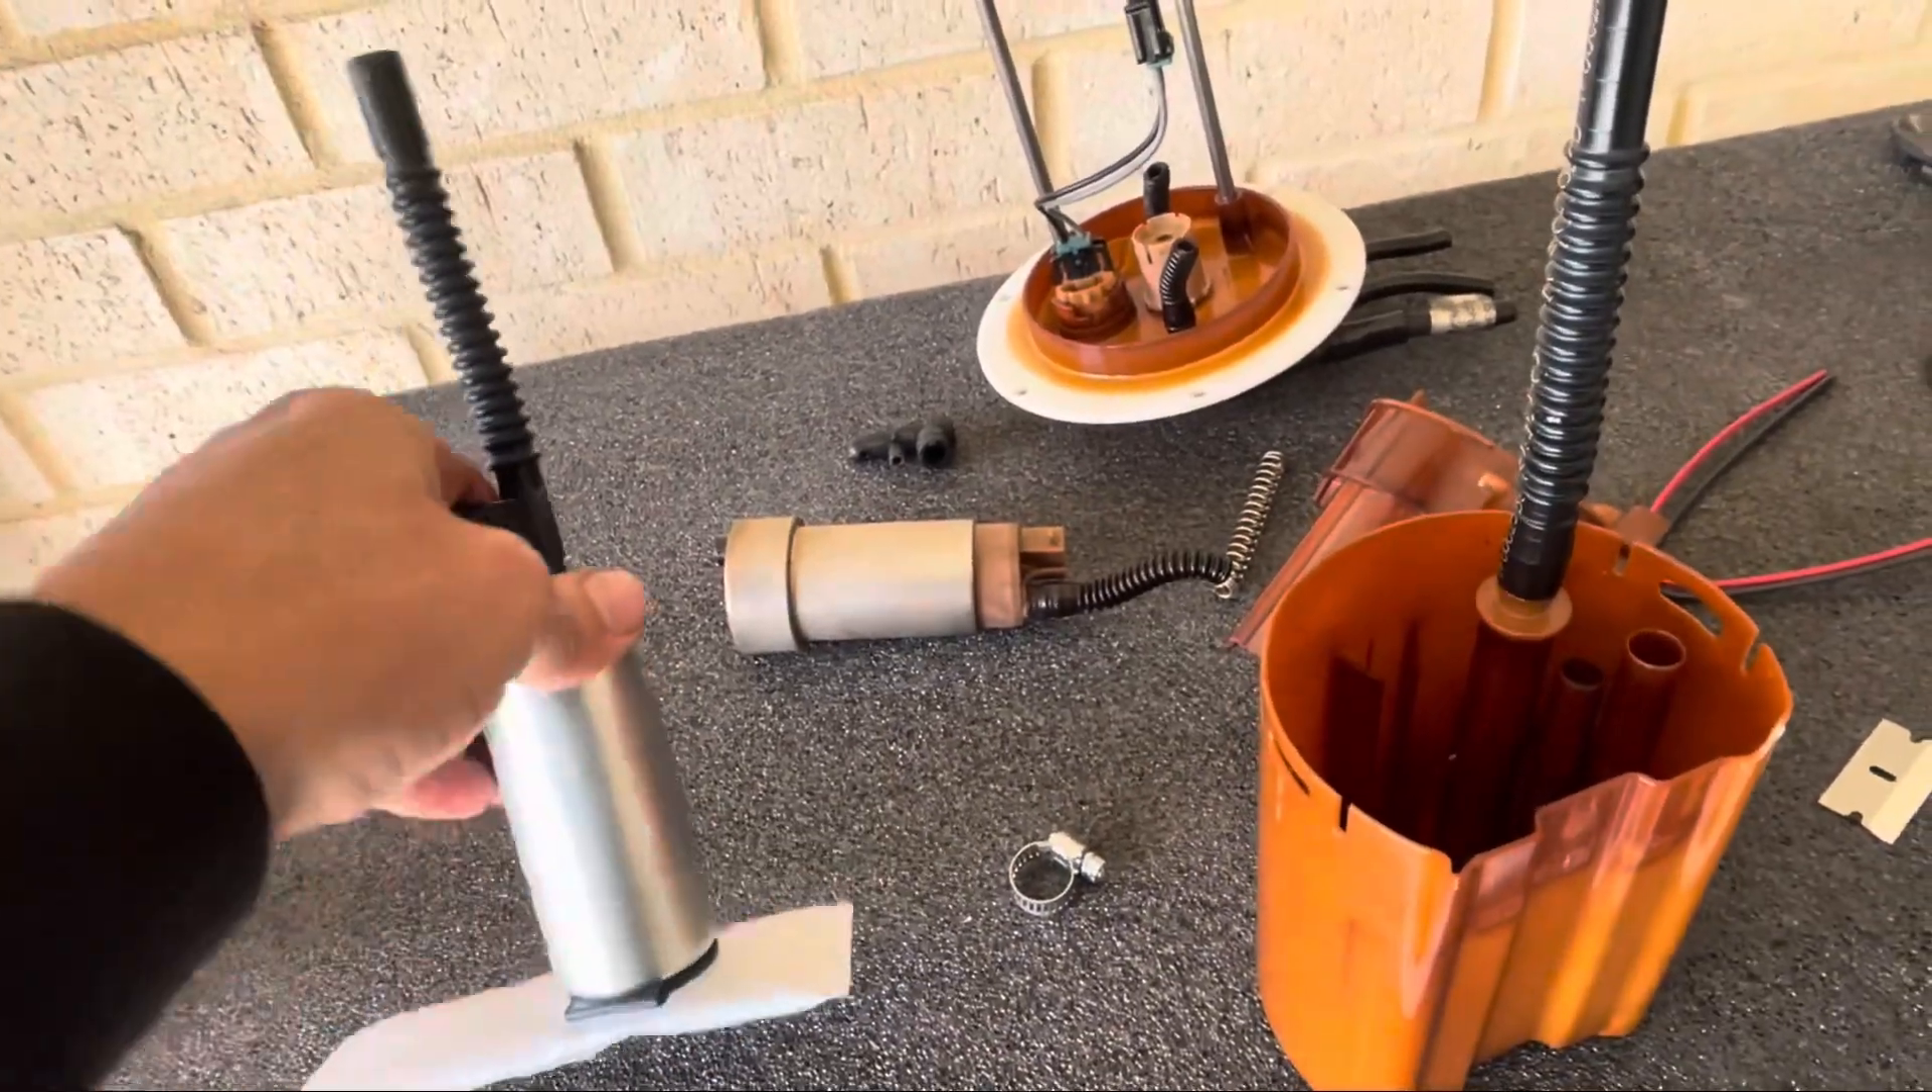I've also put the filter on the bottom of the pump so that's ready to slide in.